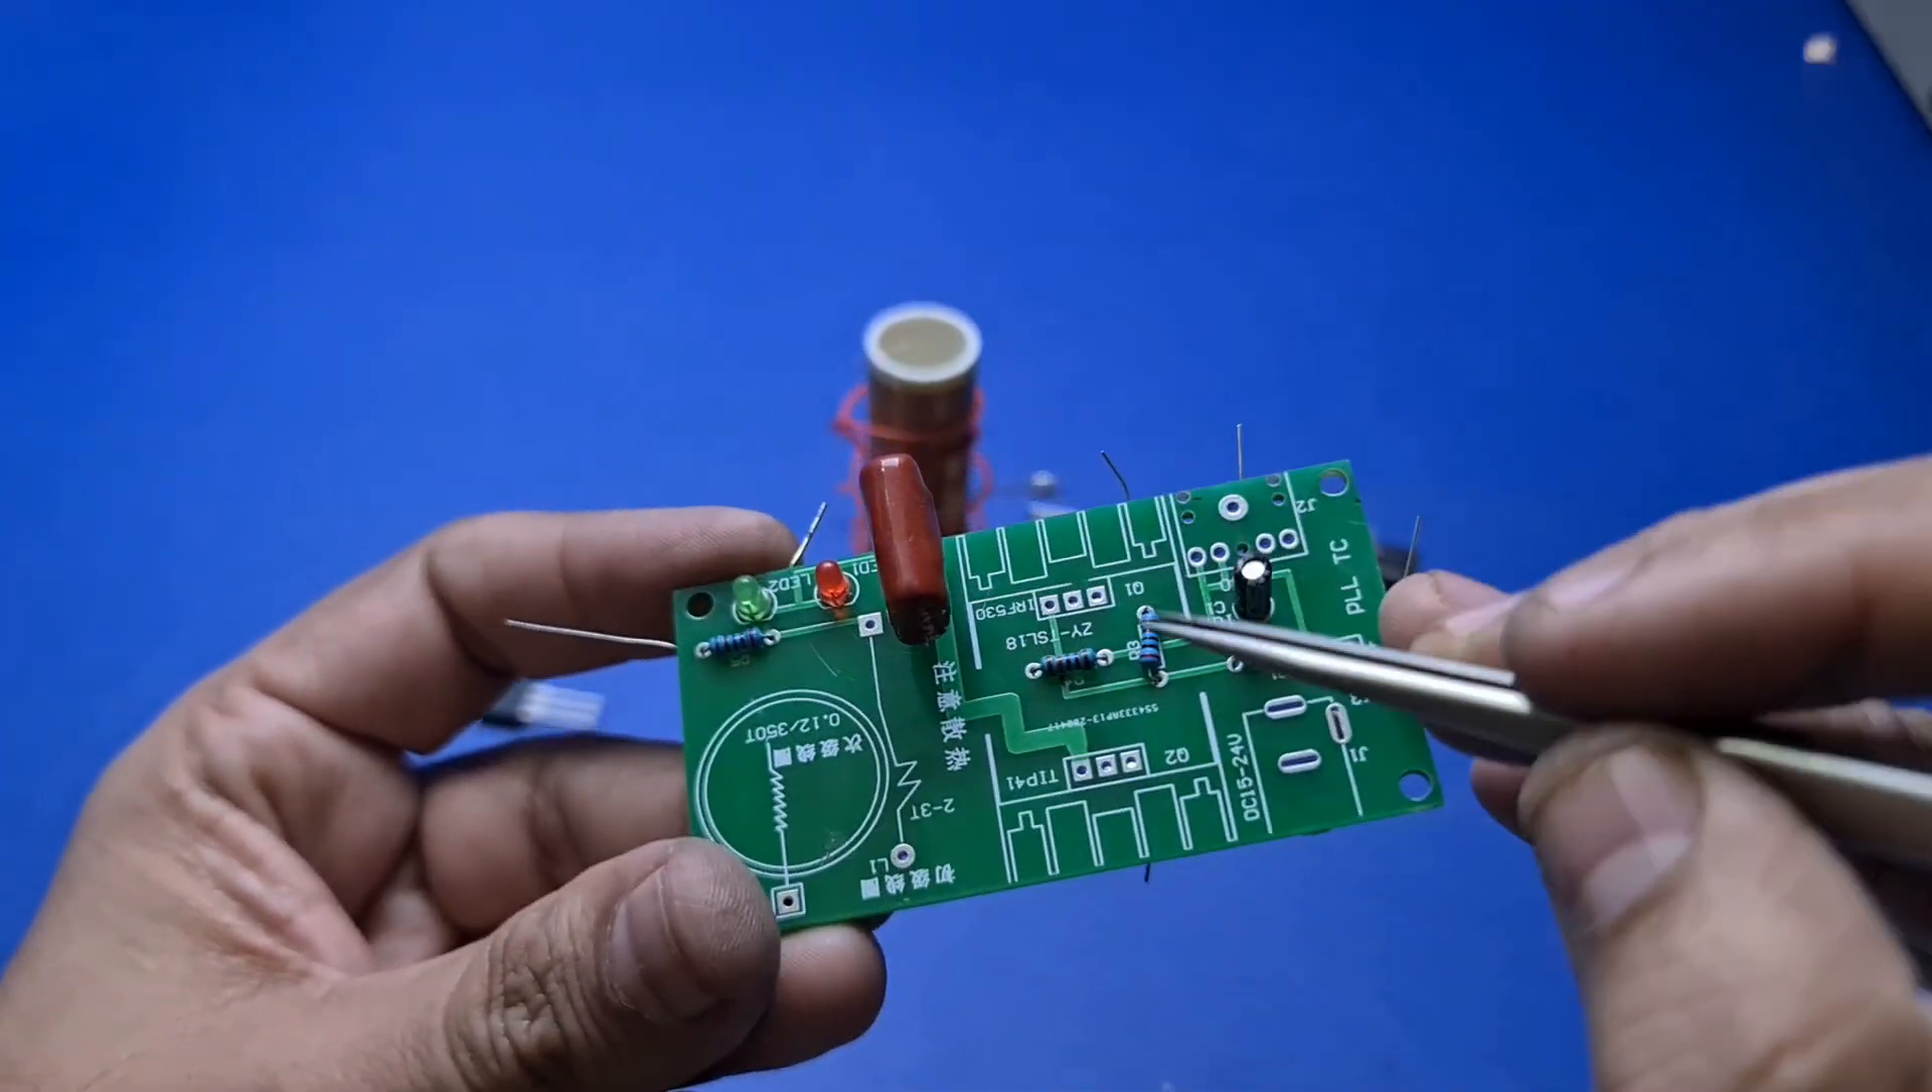Here is how it looks like after adding the resistors and the capacitors.